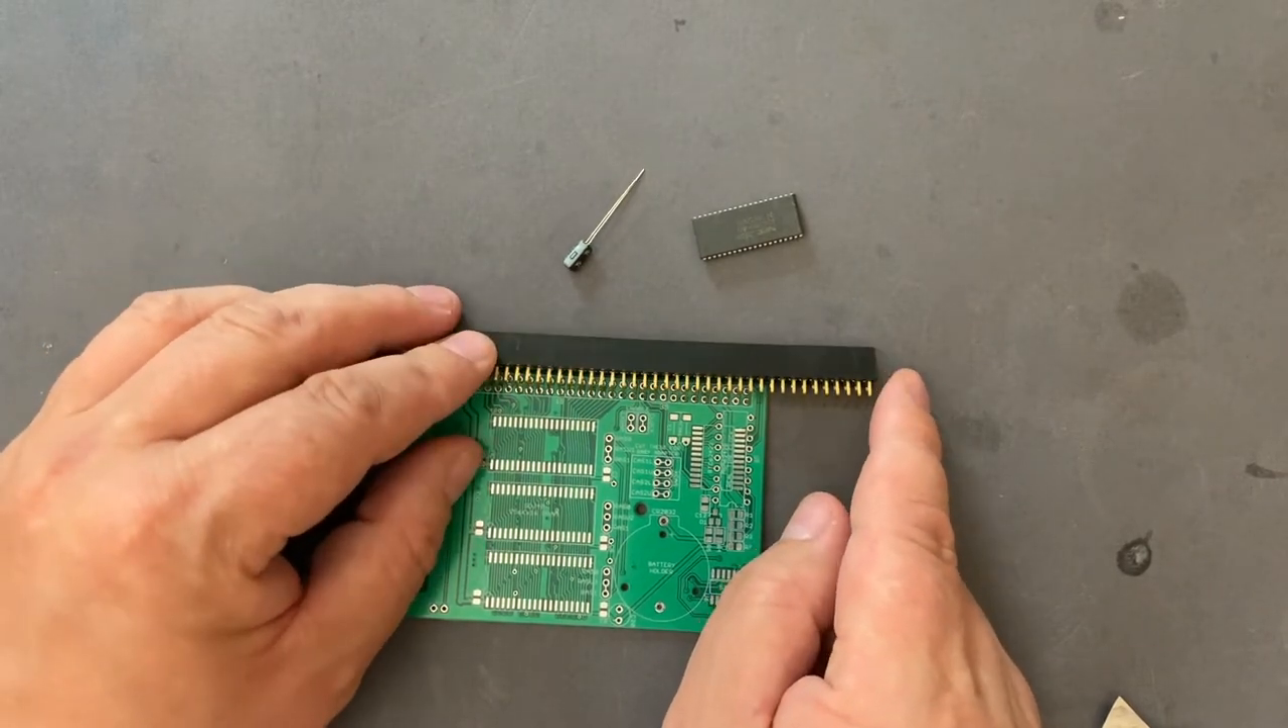Now the first problem here is that the pin header that came with the PCB is too wide and I have to cut off from this point here.